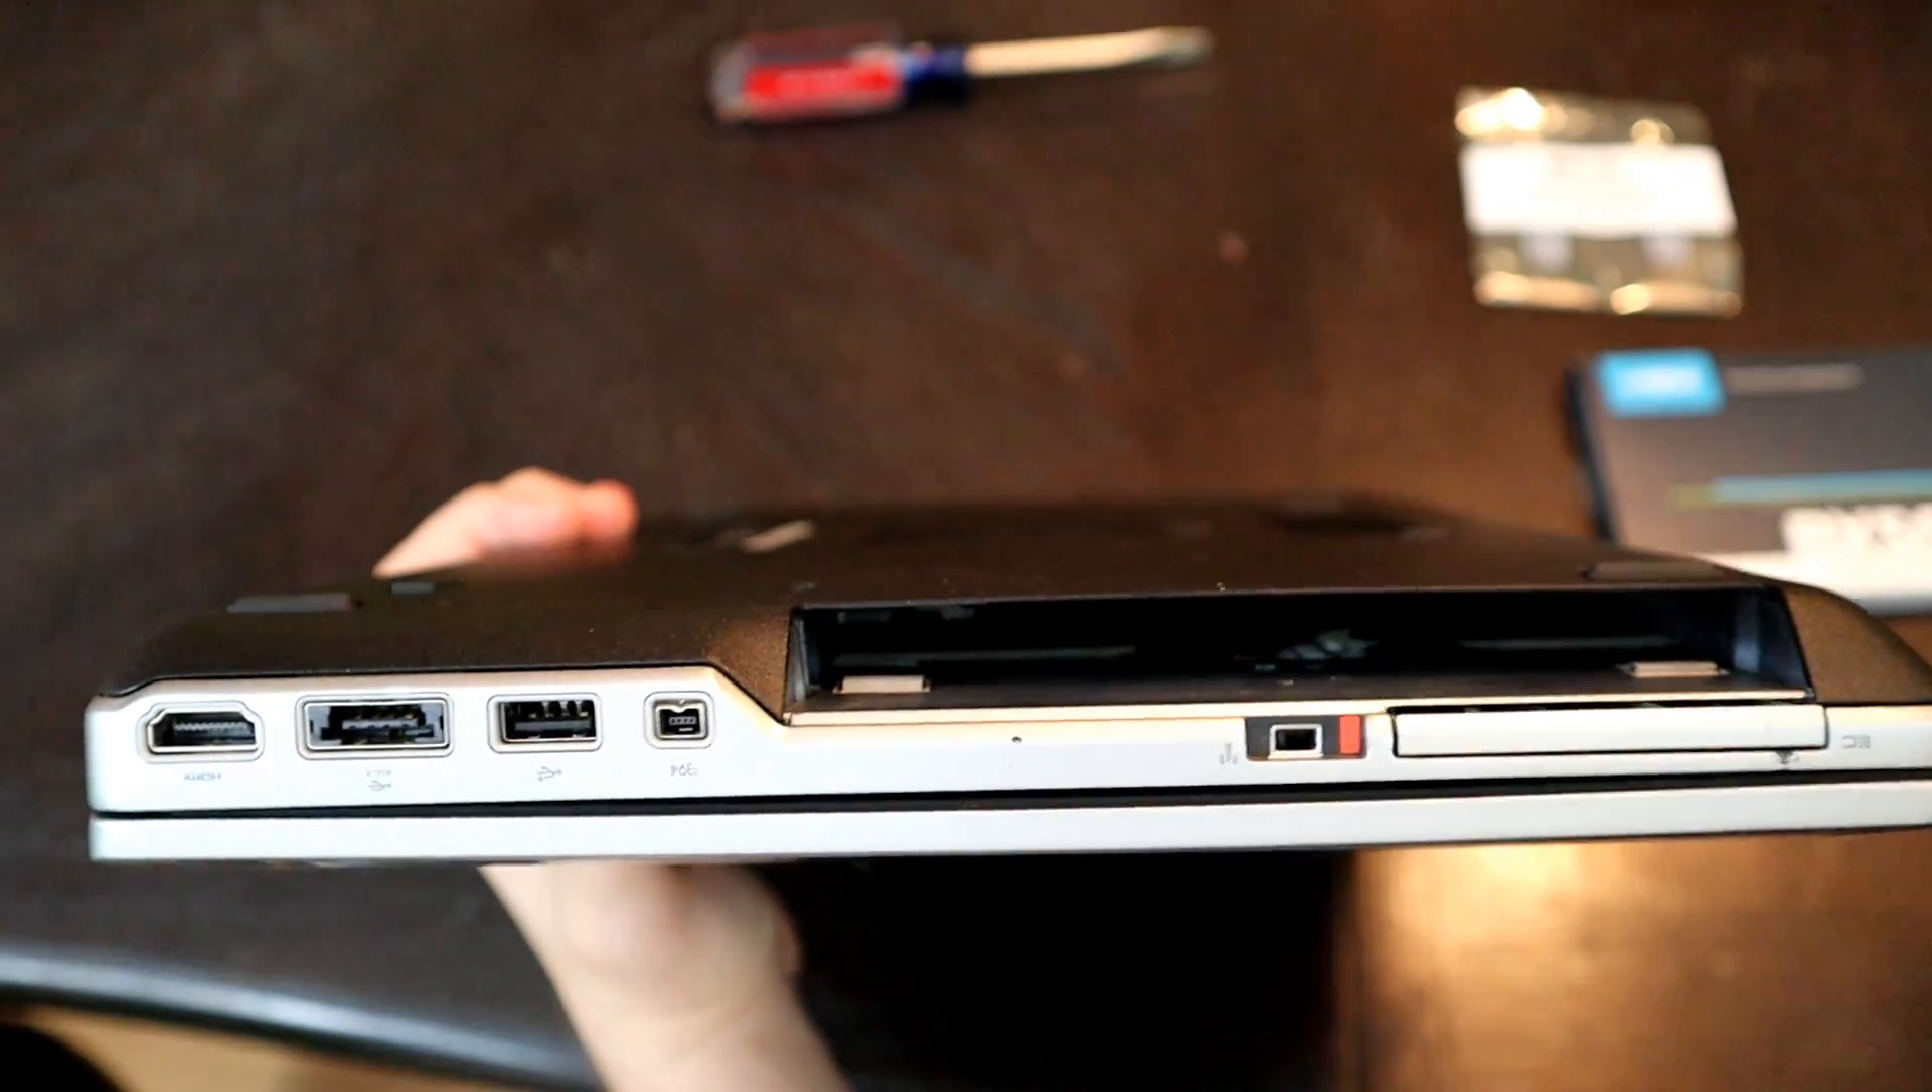Out comes your optical drive. You can see it's just a bay right there.